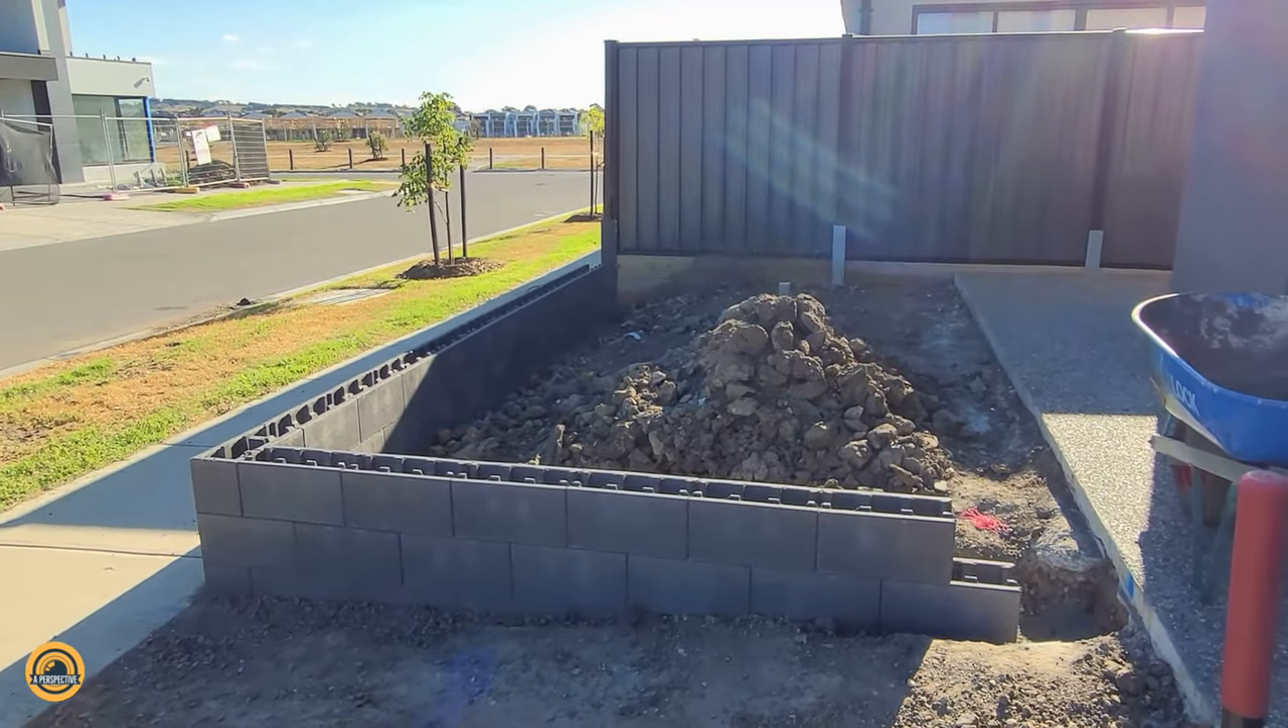I completed the three layers of the bricks now I just need to cut the bricks and install on these edges.